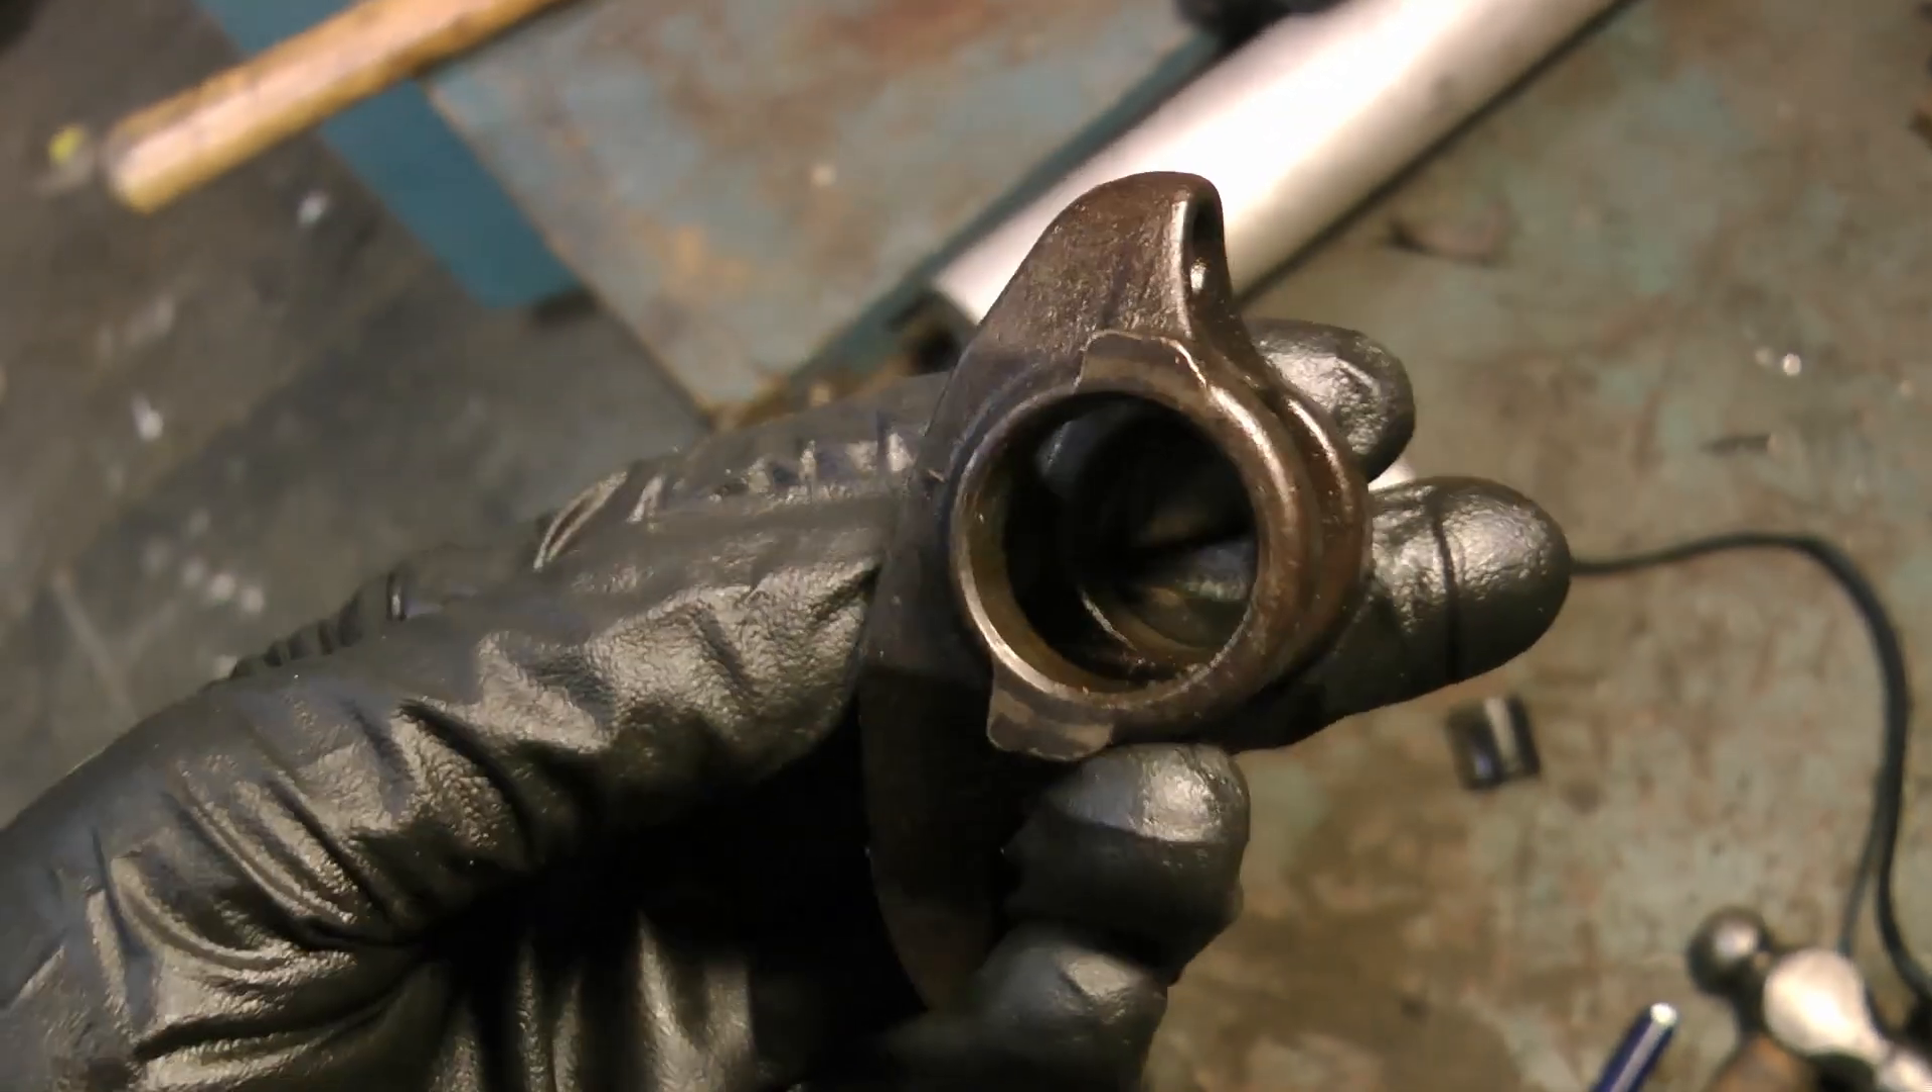Here's what you're going to be left with just an empty rocker body.